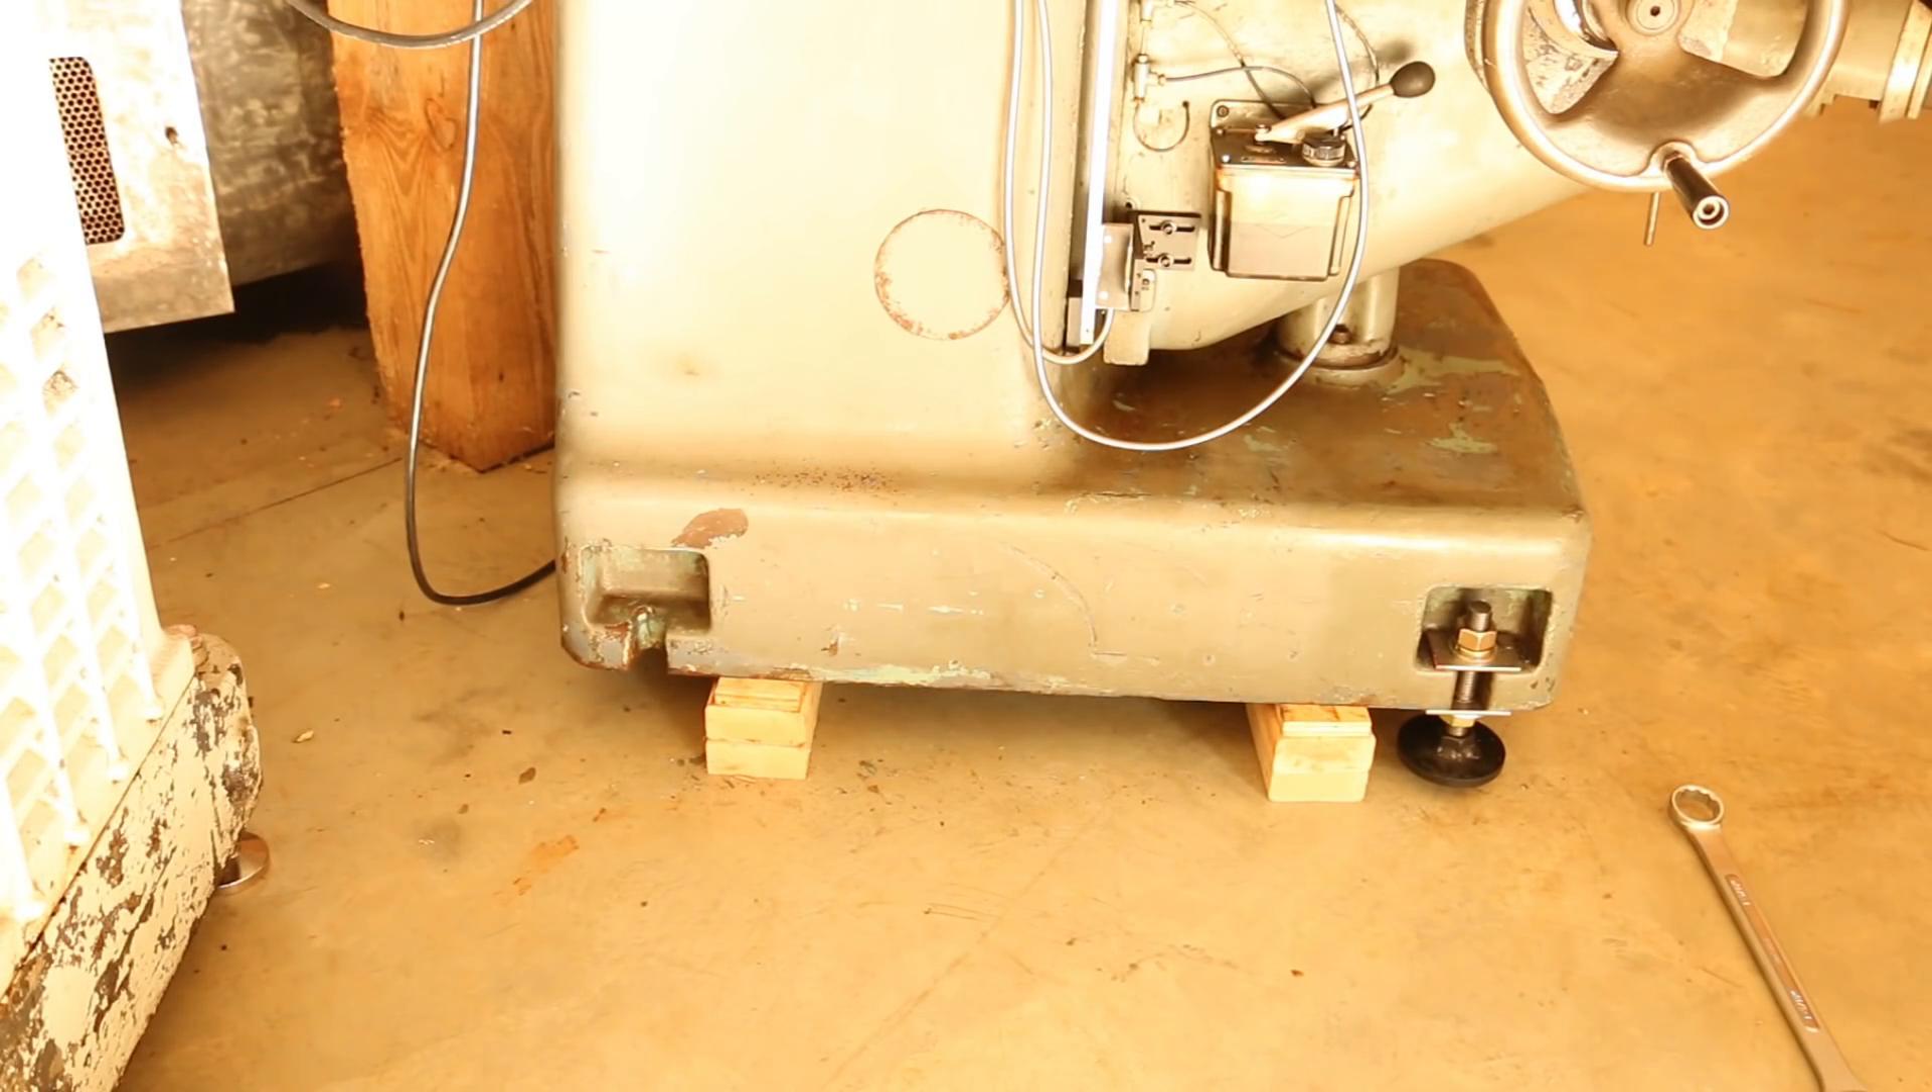All right, guys, I got the first leveling foot that's already installed there.